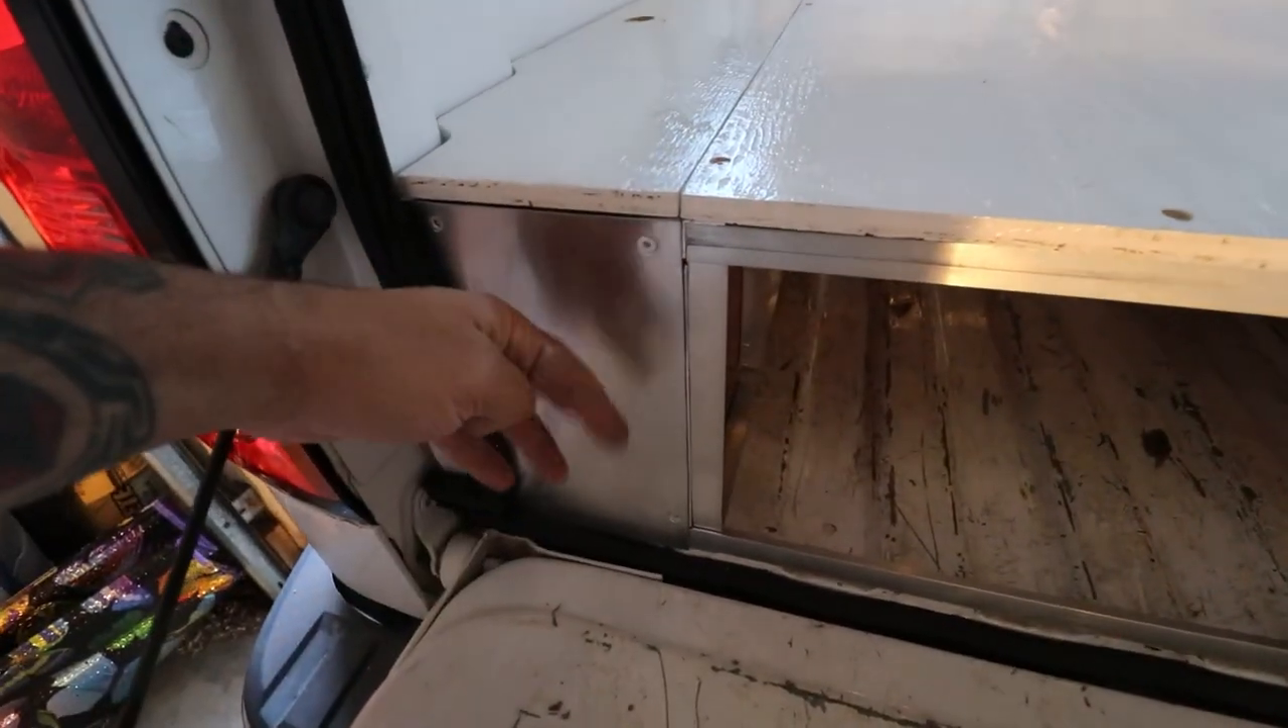All right so now we got that face plate installed.